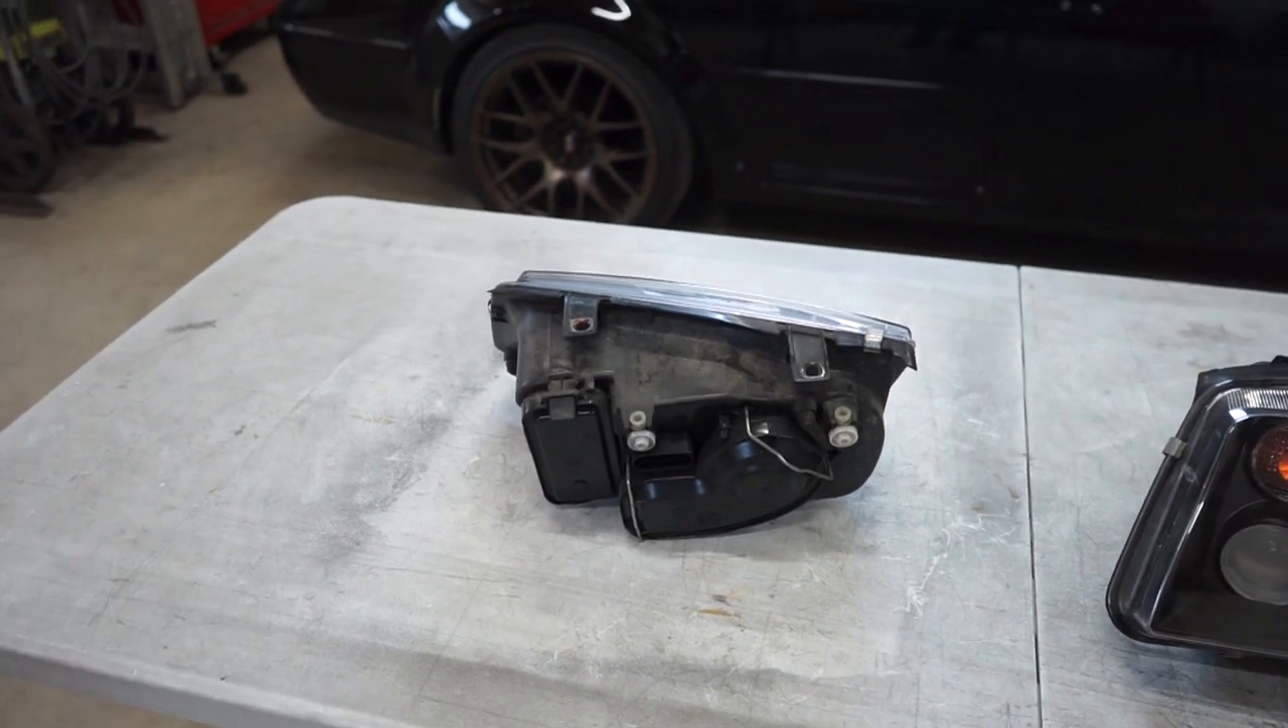All right we got the headlights off.